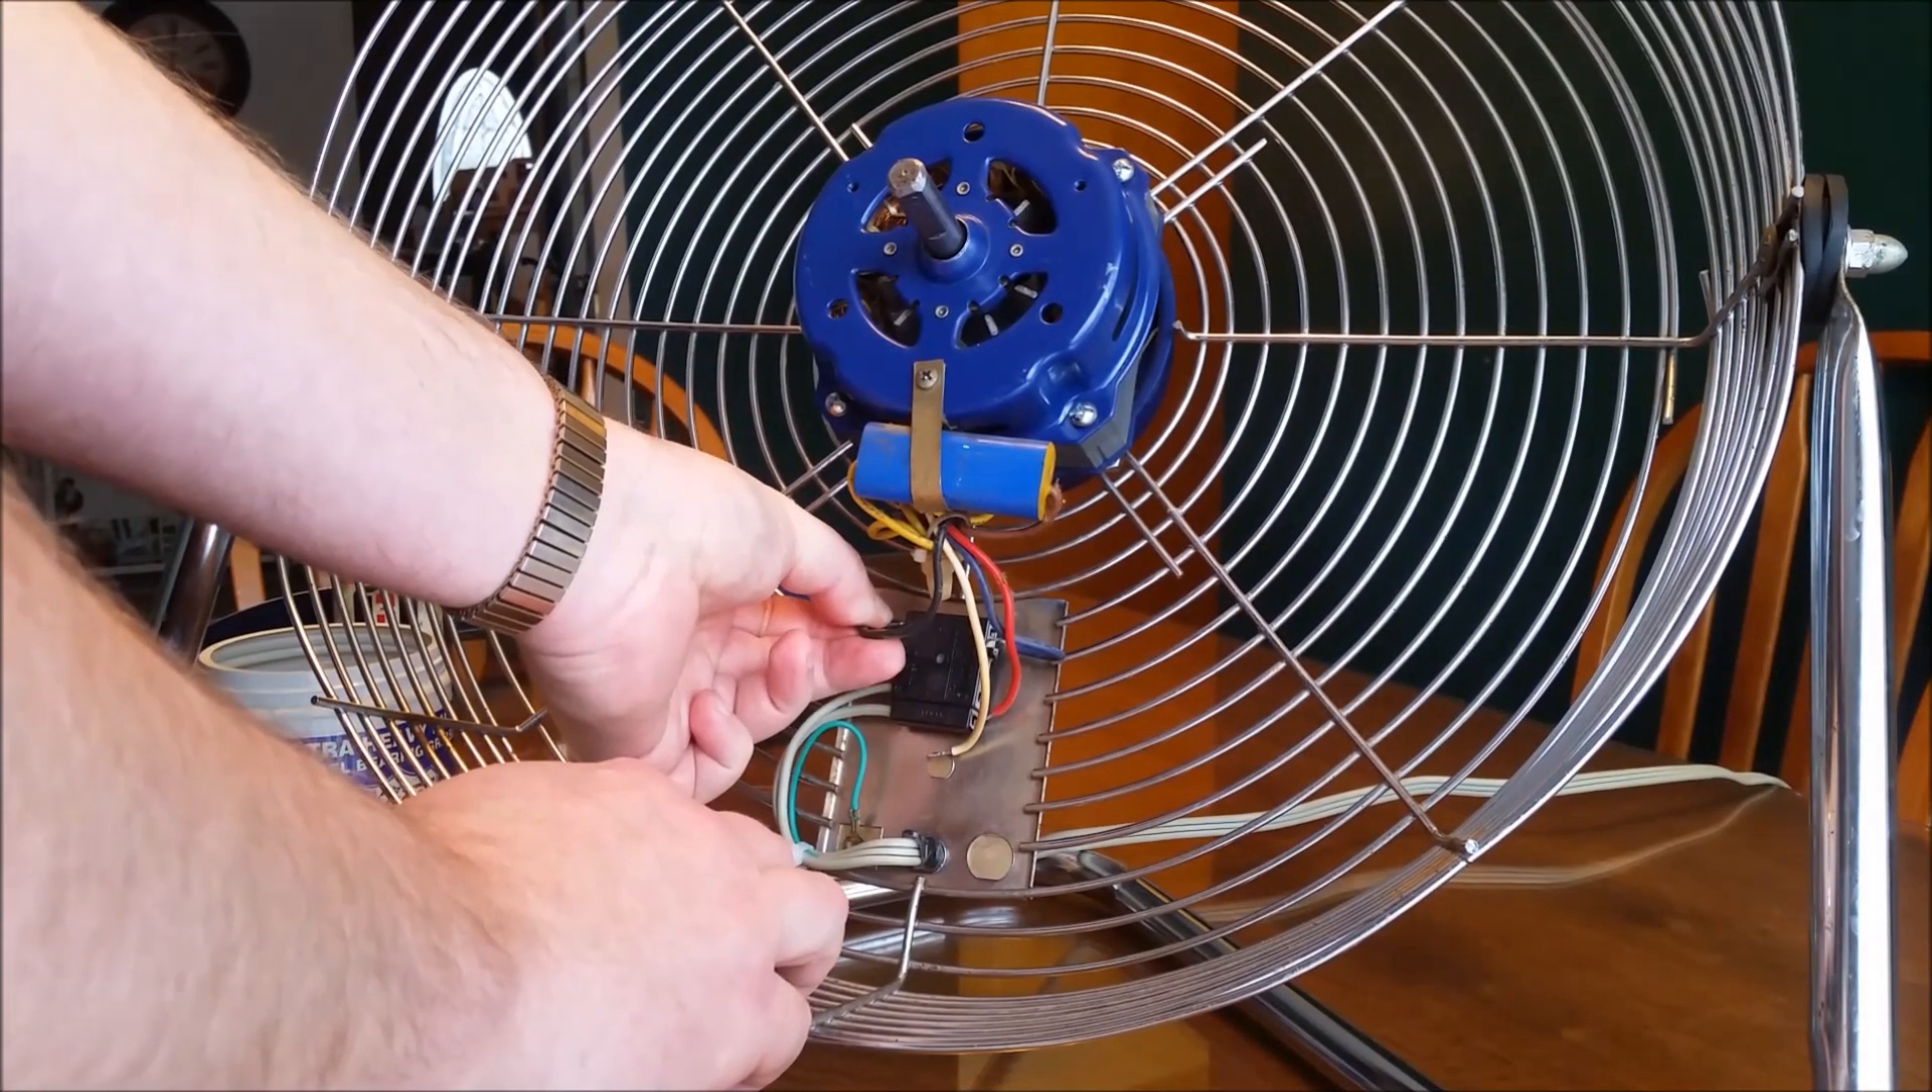Alright, so I got the fan screwed back together and back in the cage.